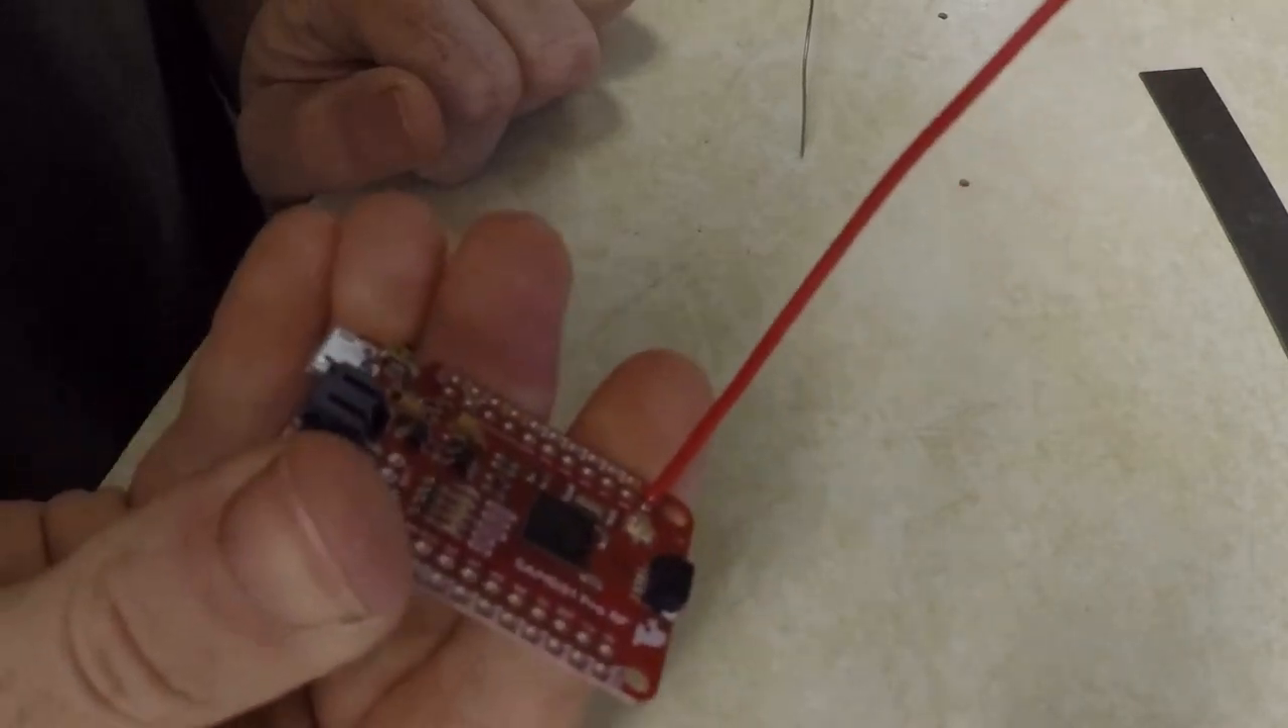Now I have the proper length antenna attached to my board.